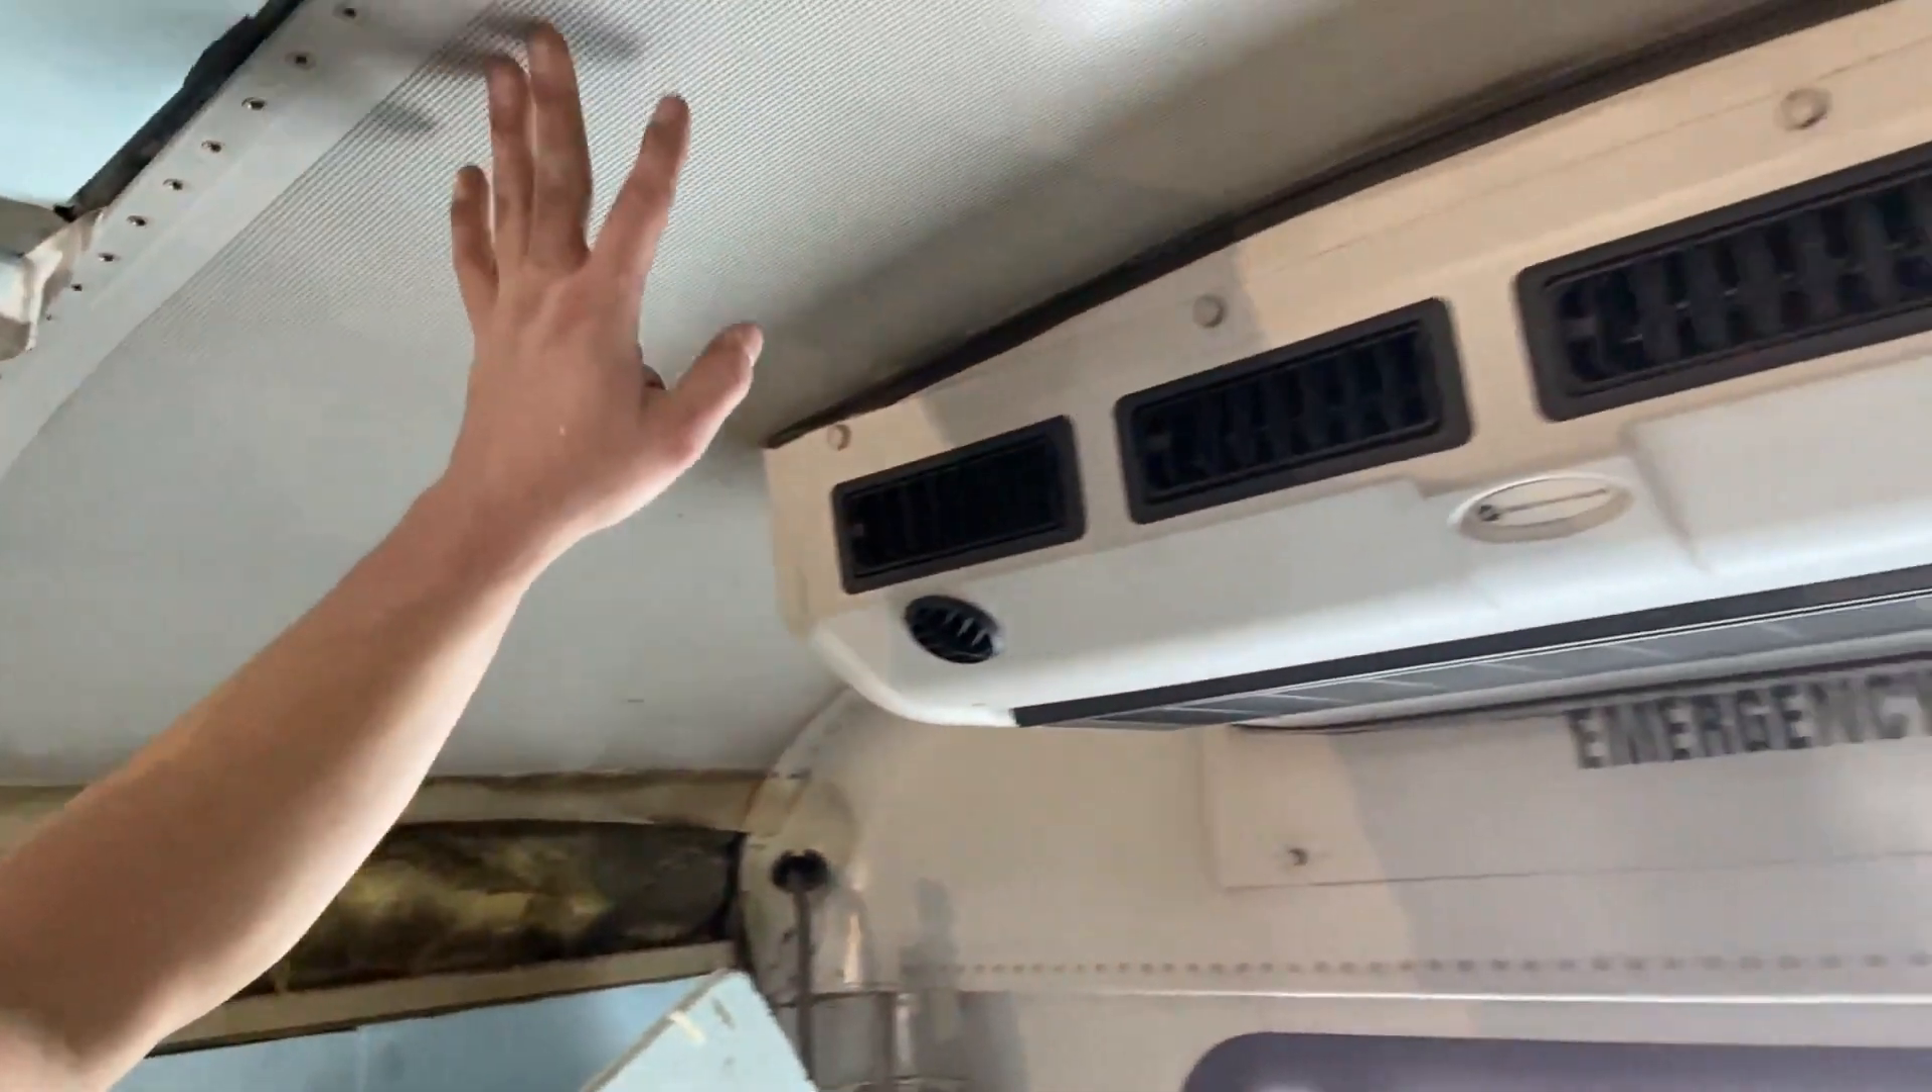Obviously, I haven't even gotten the stock ceiling down yet.